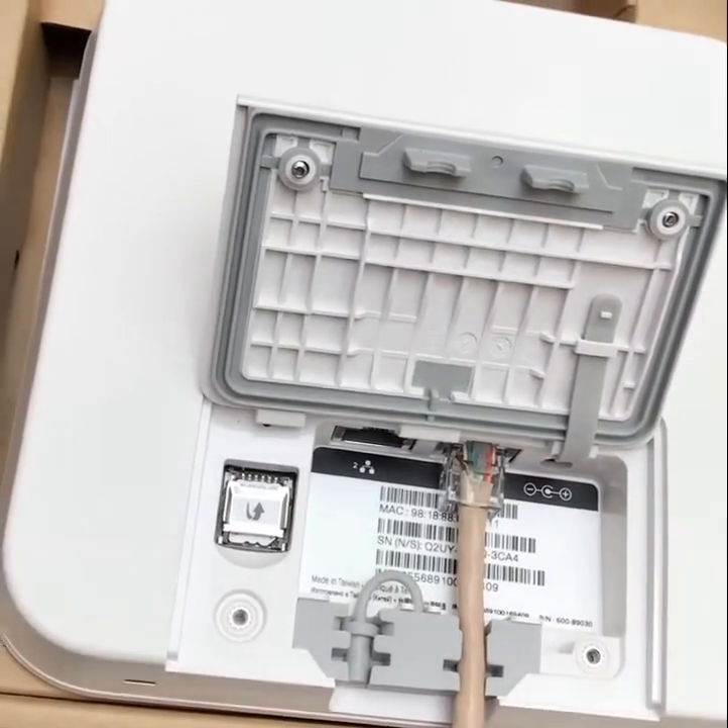So we got the ethernet cable. The end crimped on it. Plugged into the PoE port.